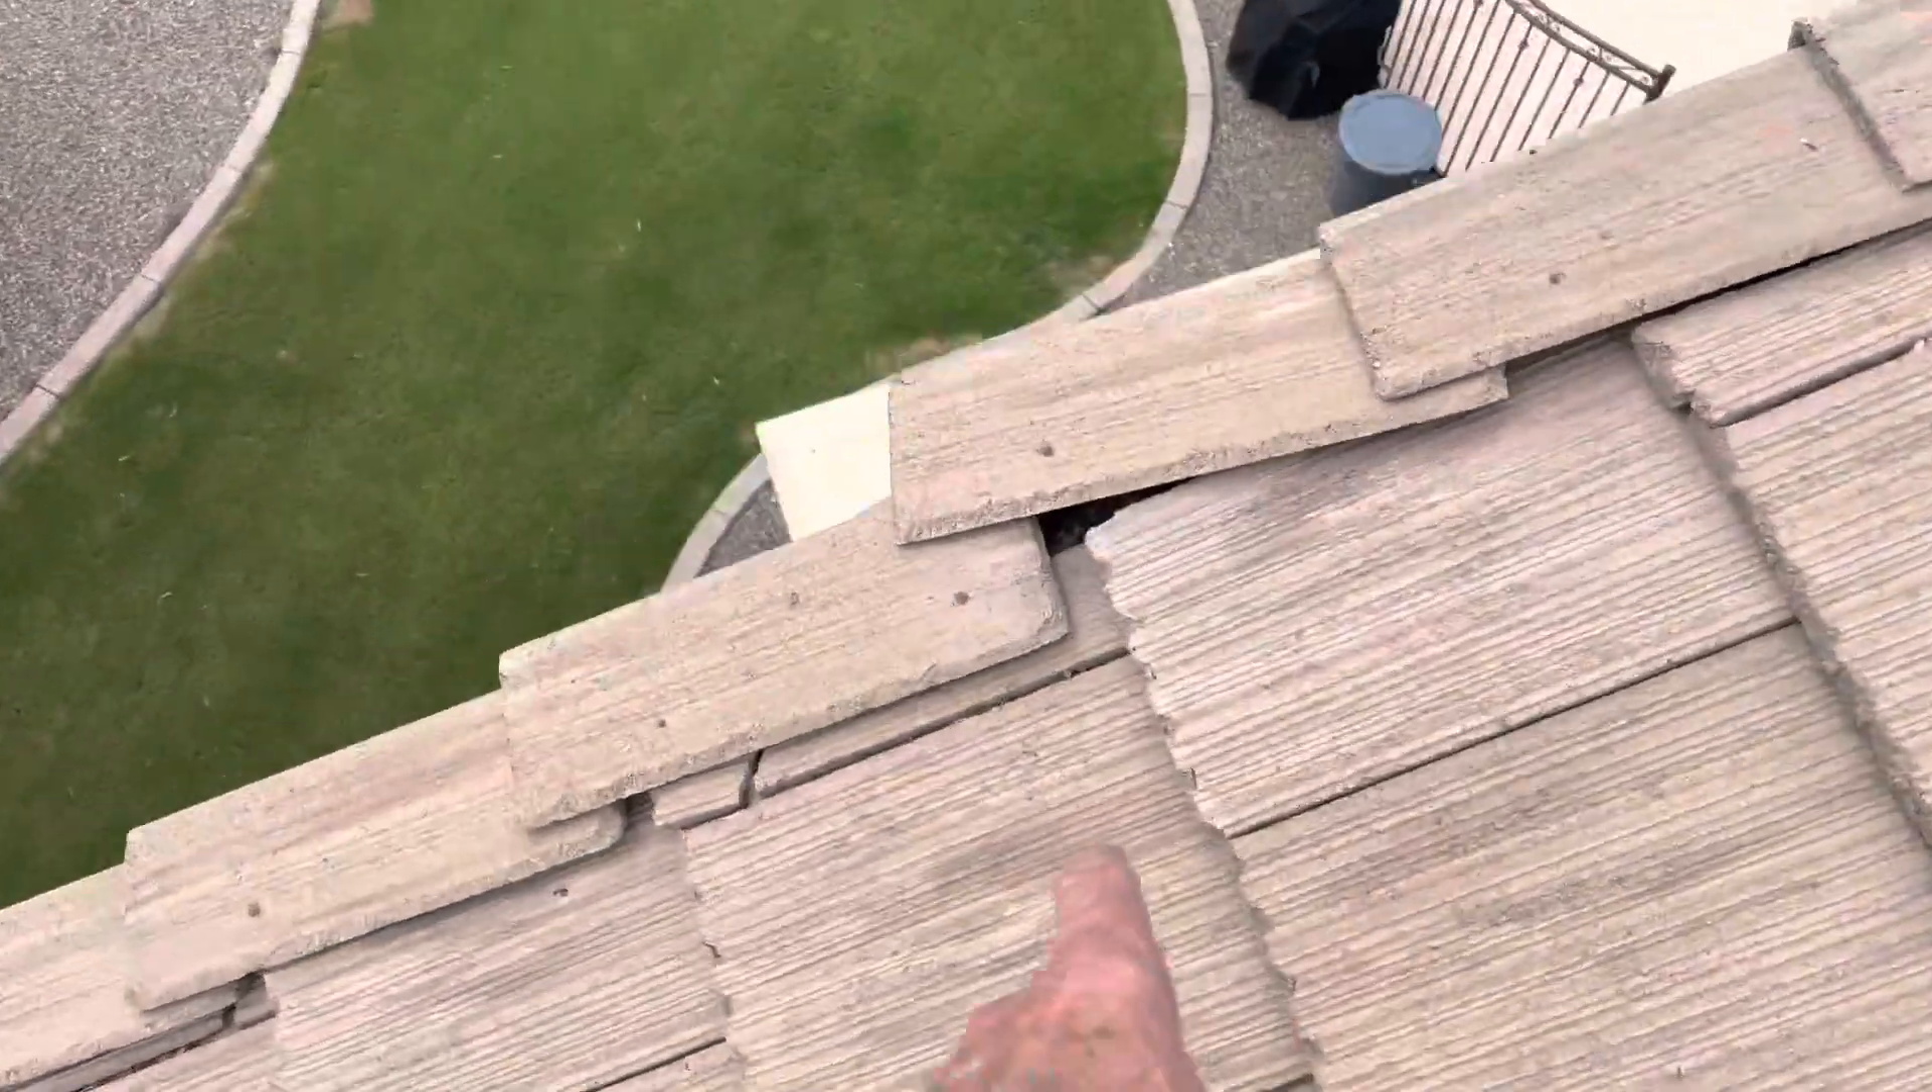And then we got one tile right here that's just starting to fall off the edge over the back patio.